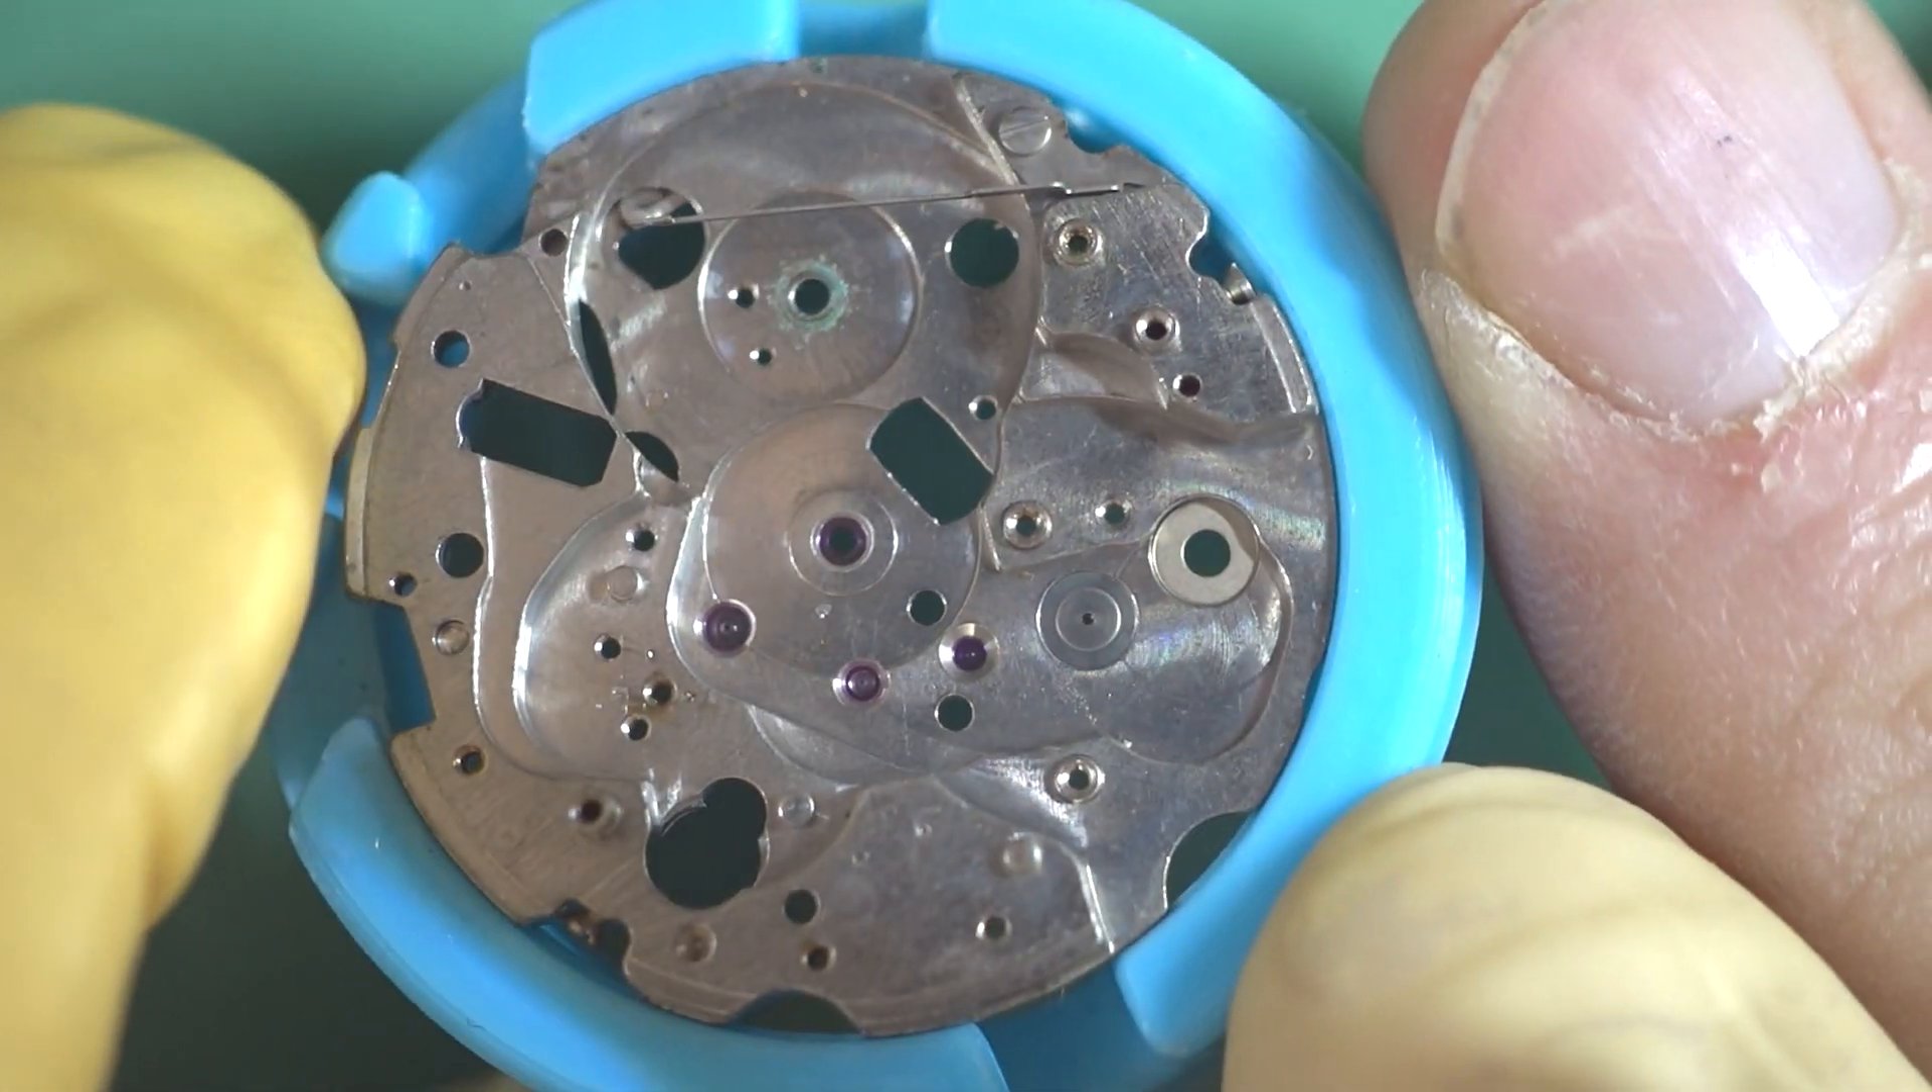Now we're back down to a bare plate.